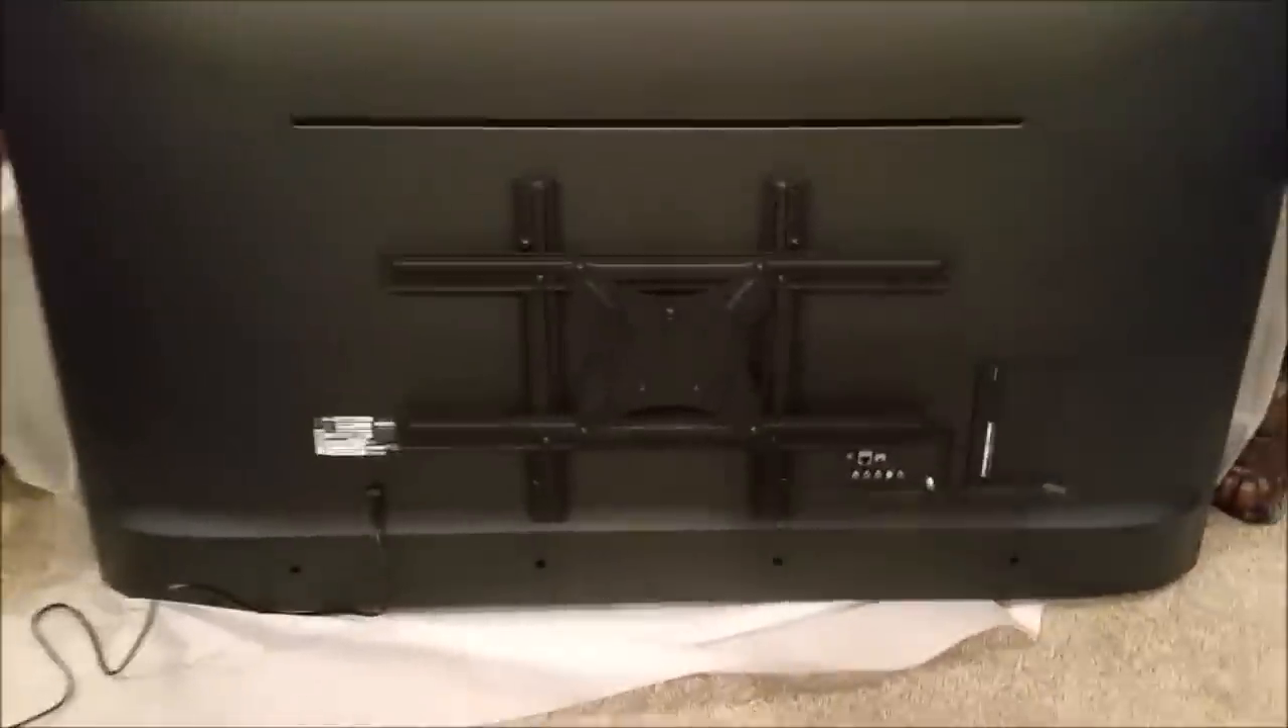So coming back here, I've gone ahead and assembled the bracket.